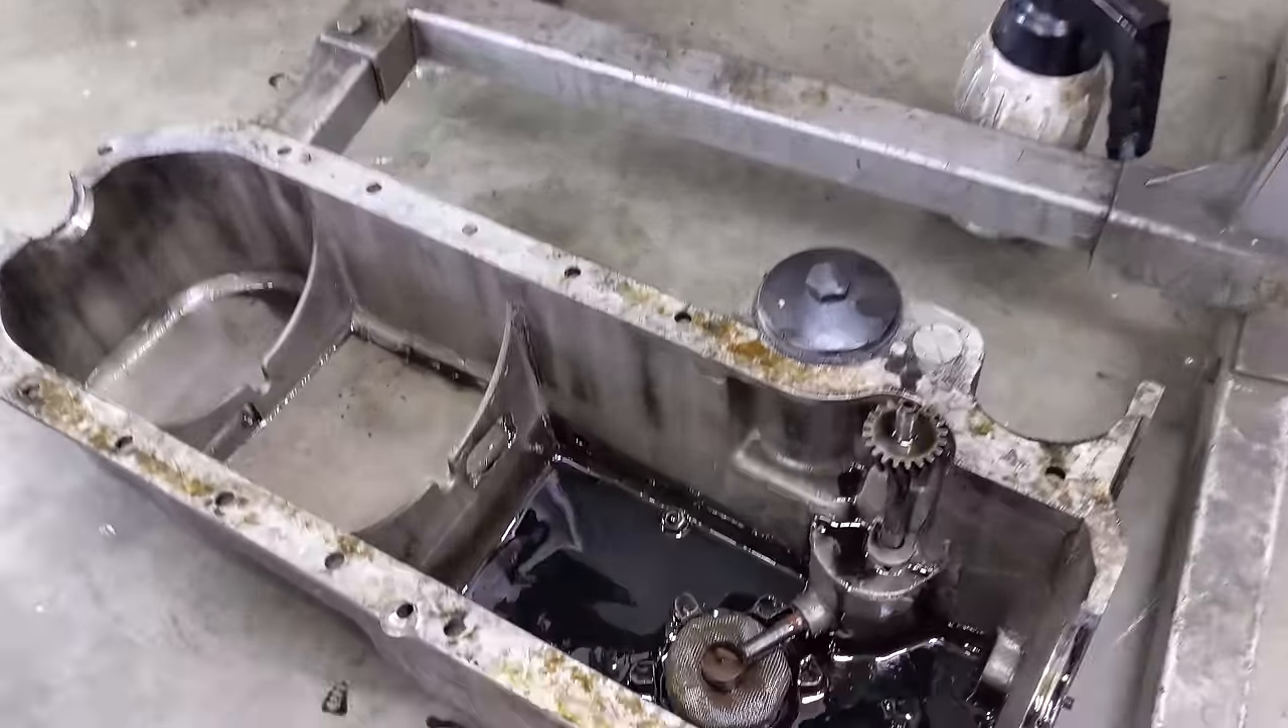All right, got that big aluminum oil pan off.